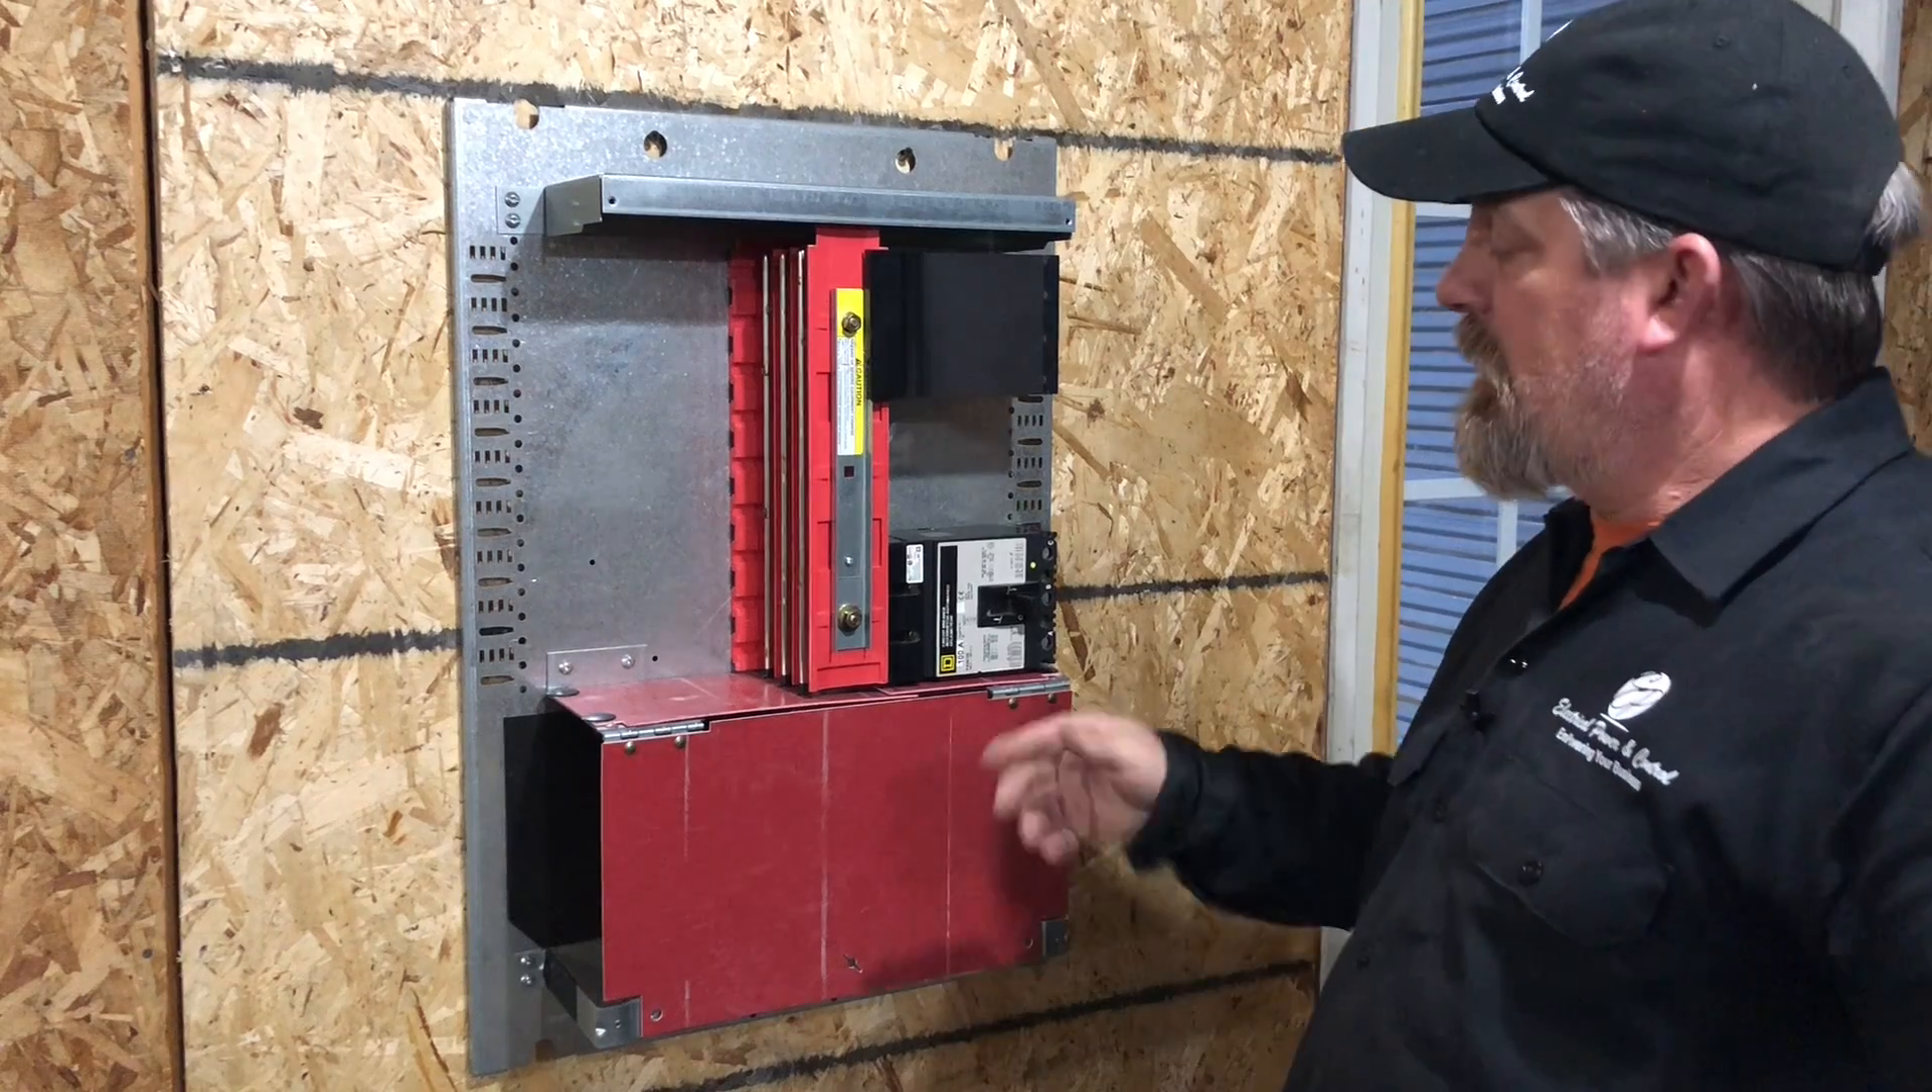Okay now we've got our circuit breaker installed.